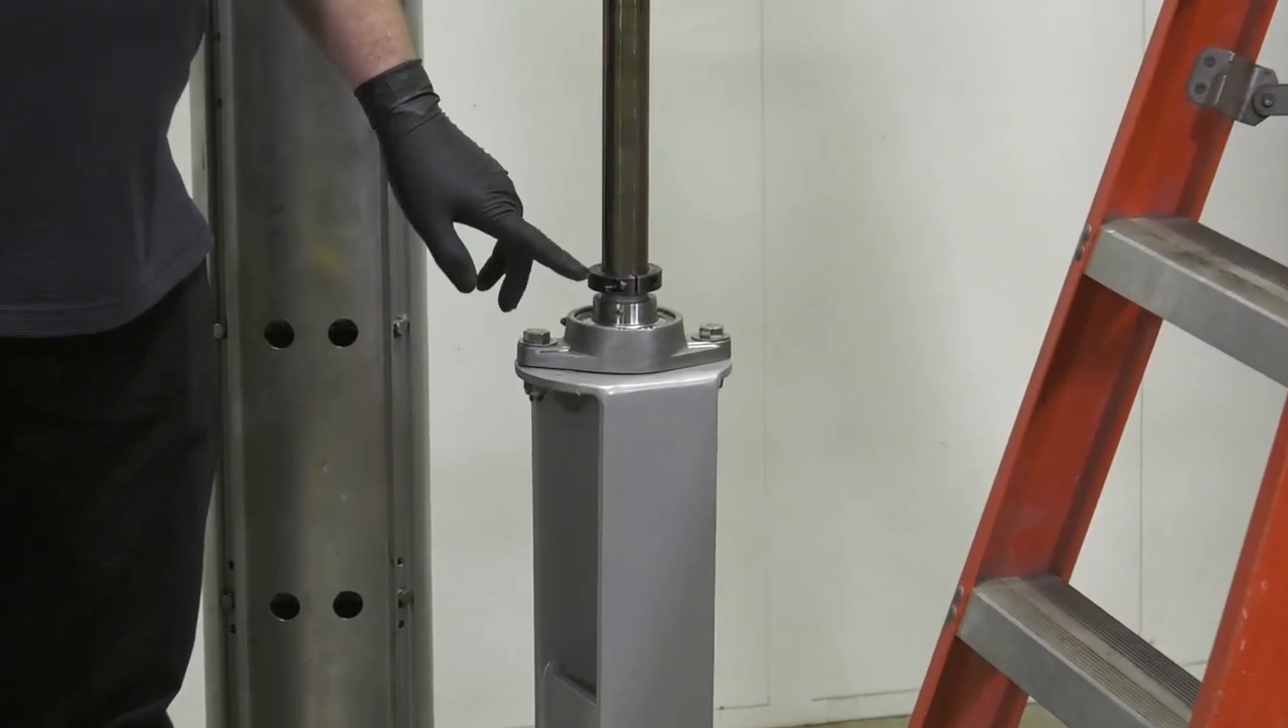Now we've installed a lock collar or locking clamp around the shaft right here.